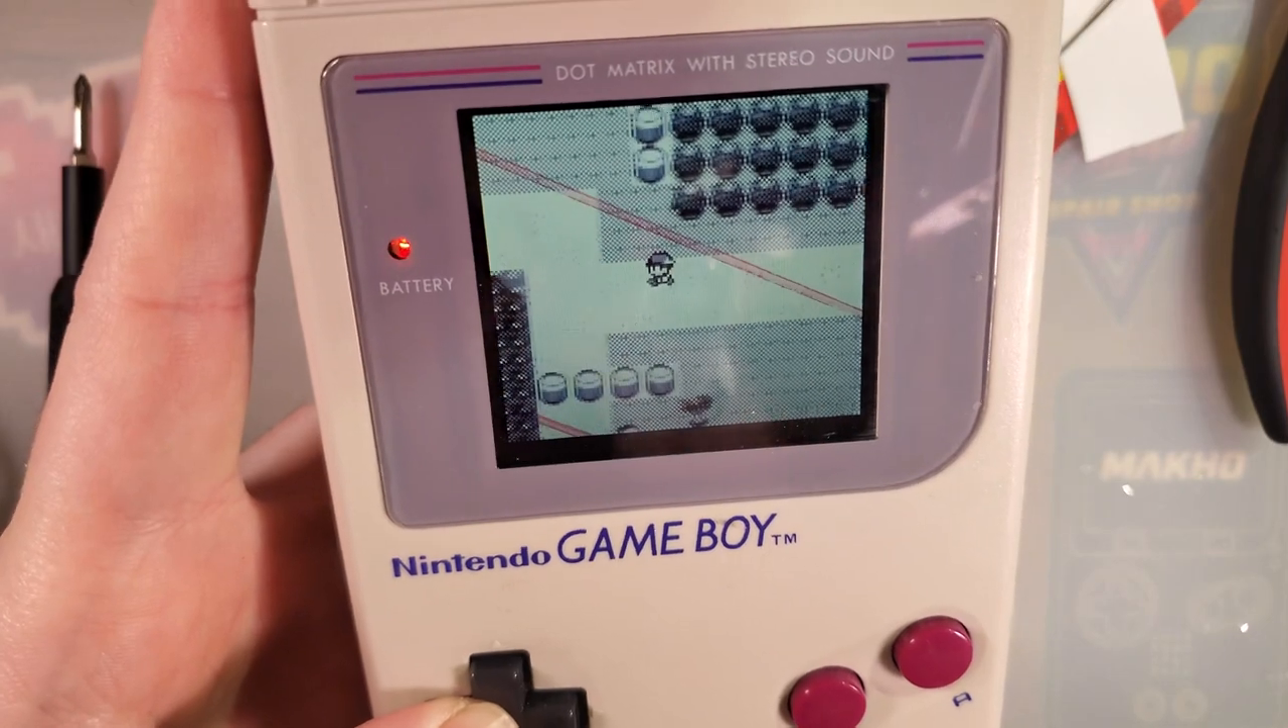So as you can see, the LCD is quite nicely positioned. Better than my previous install at the very least.